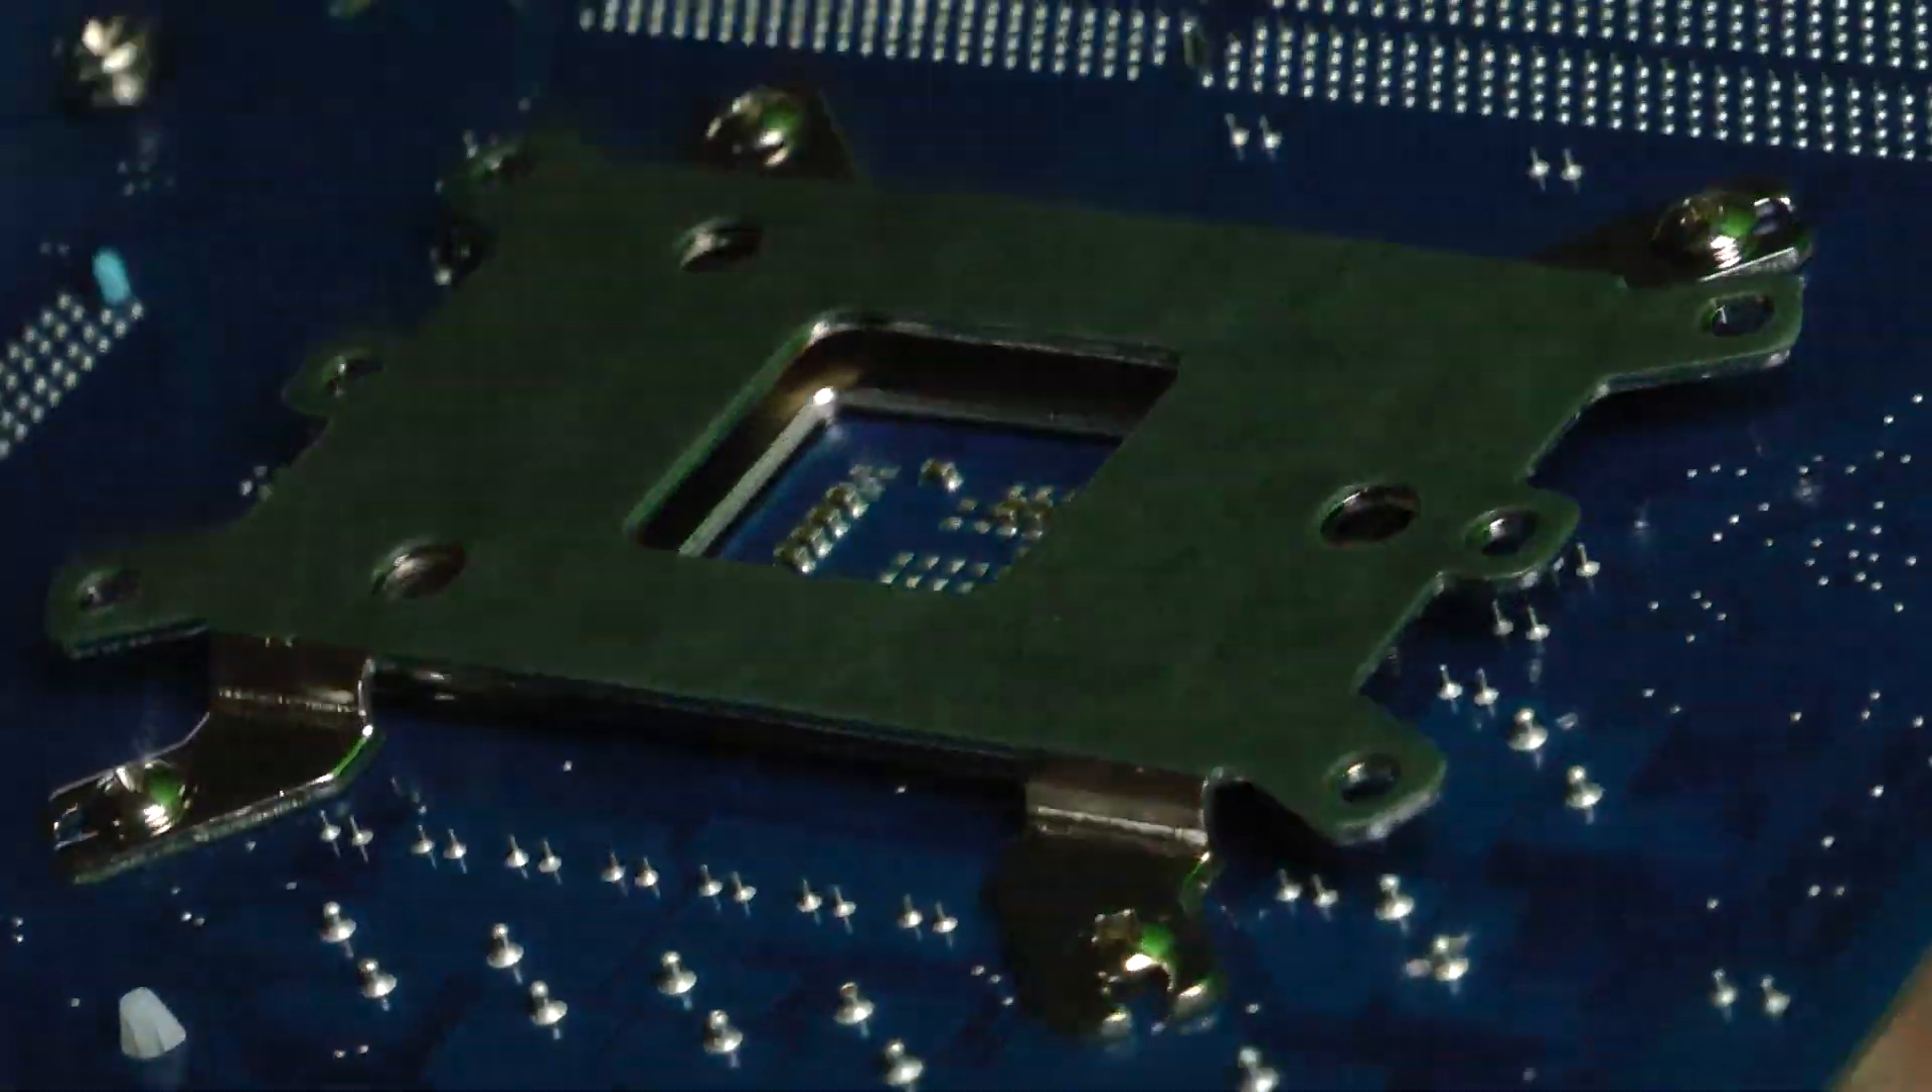We'll move on to the next step. All right. You can see I mounted the bracket, uh, right here, here, and this is the support bracket underneath.